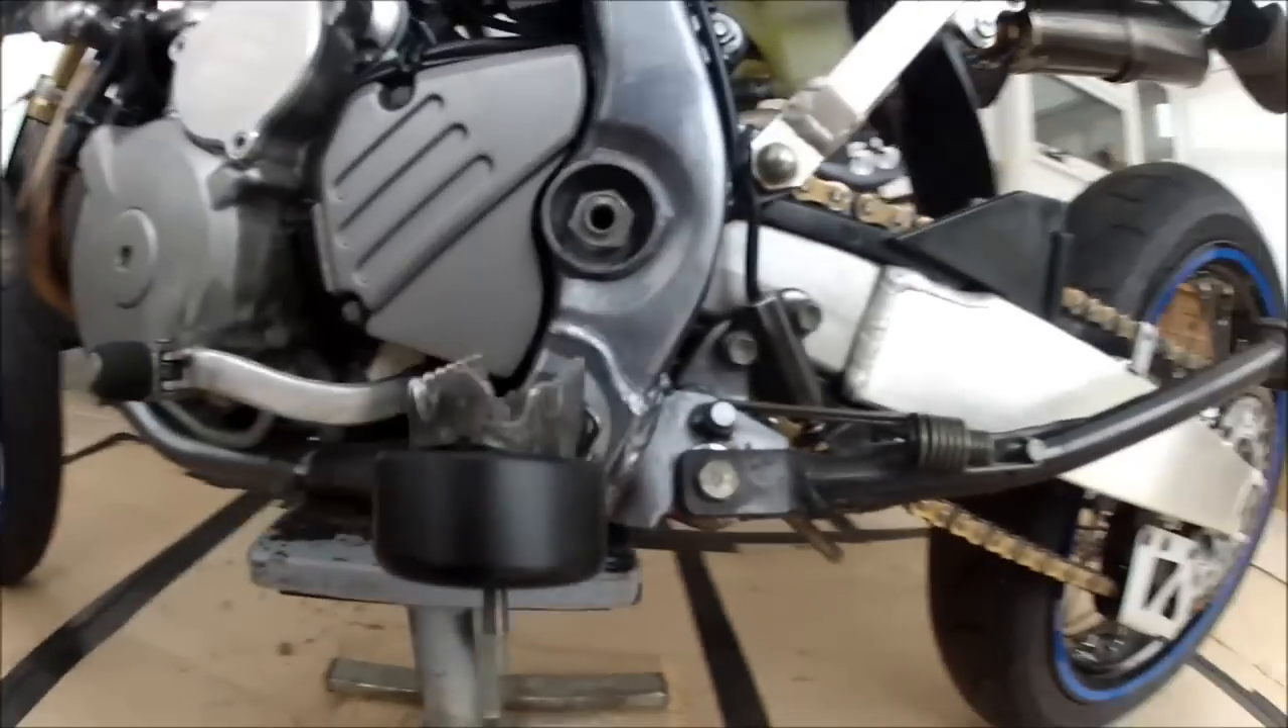There we go. One peg slider fitted.